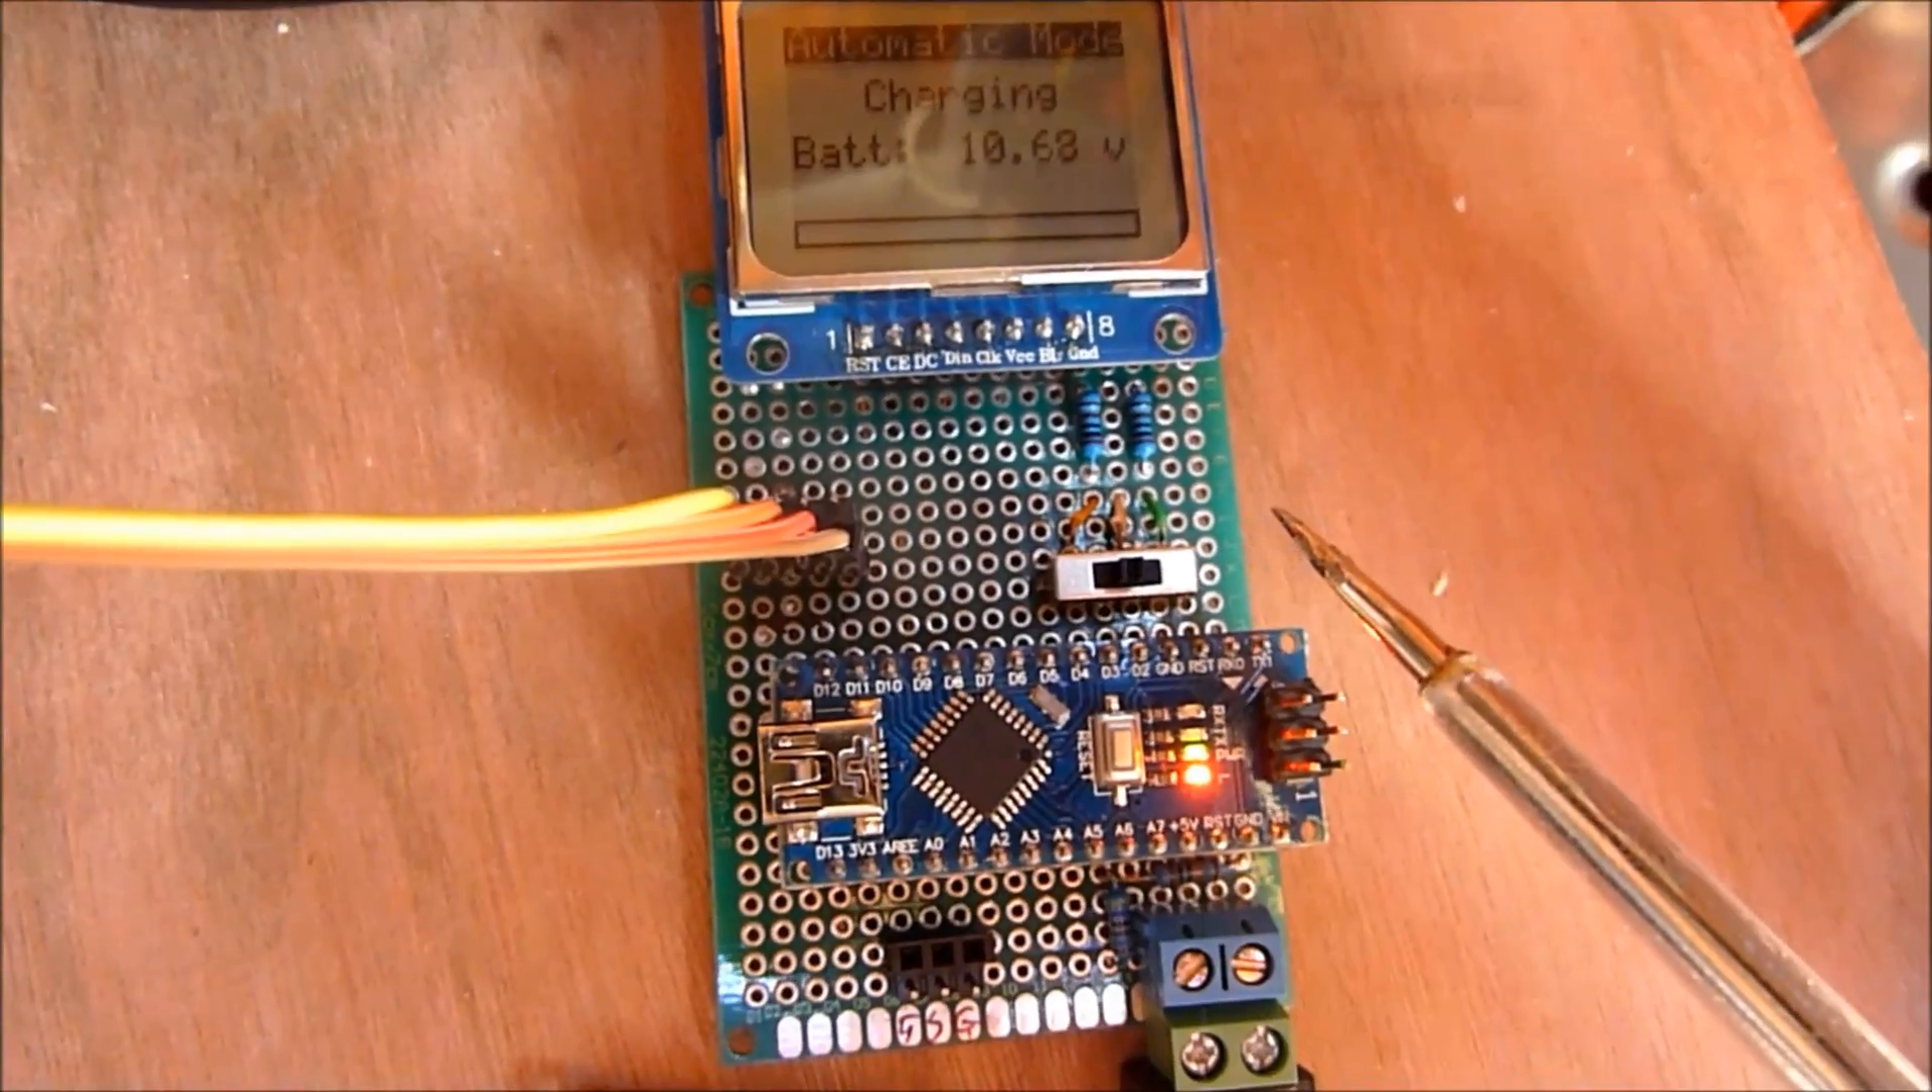I've got the correct switch fitted now on this board.